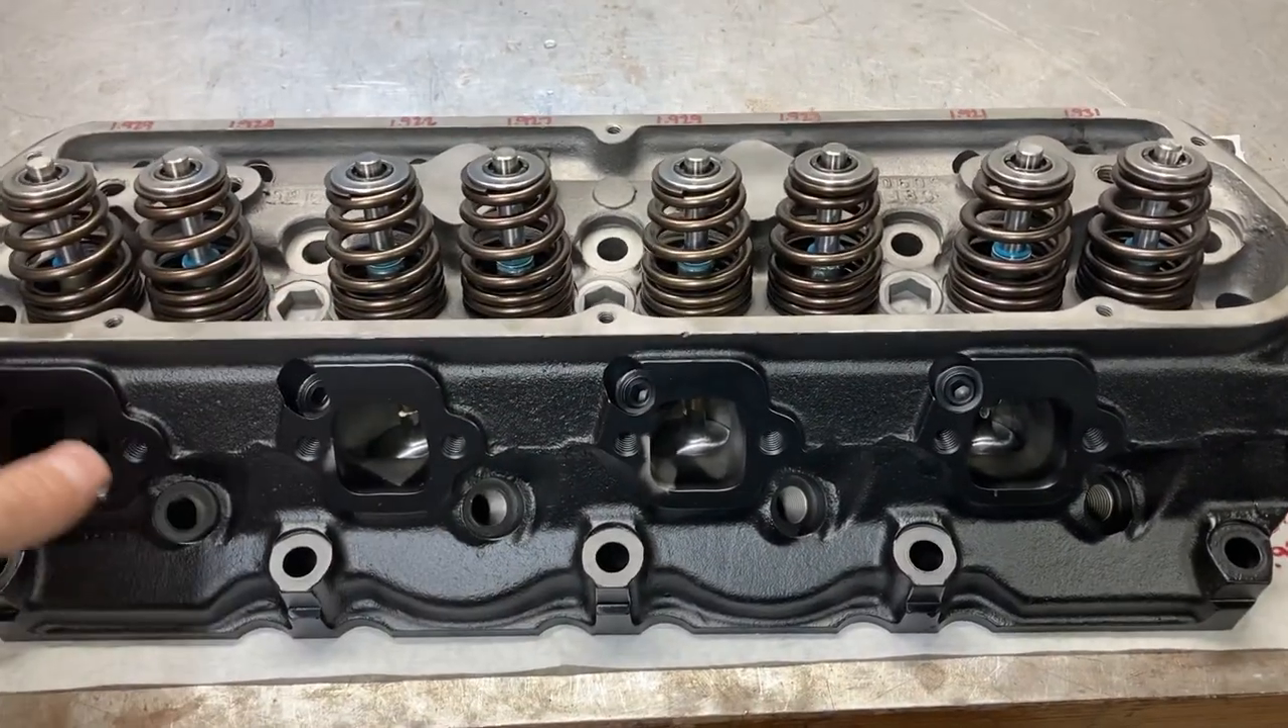Okay so this is the last head and it's fully assembled.